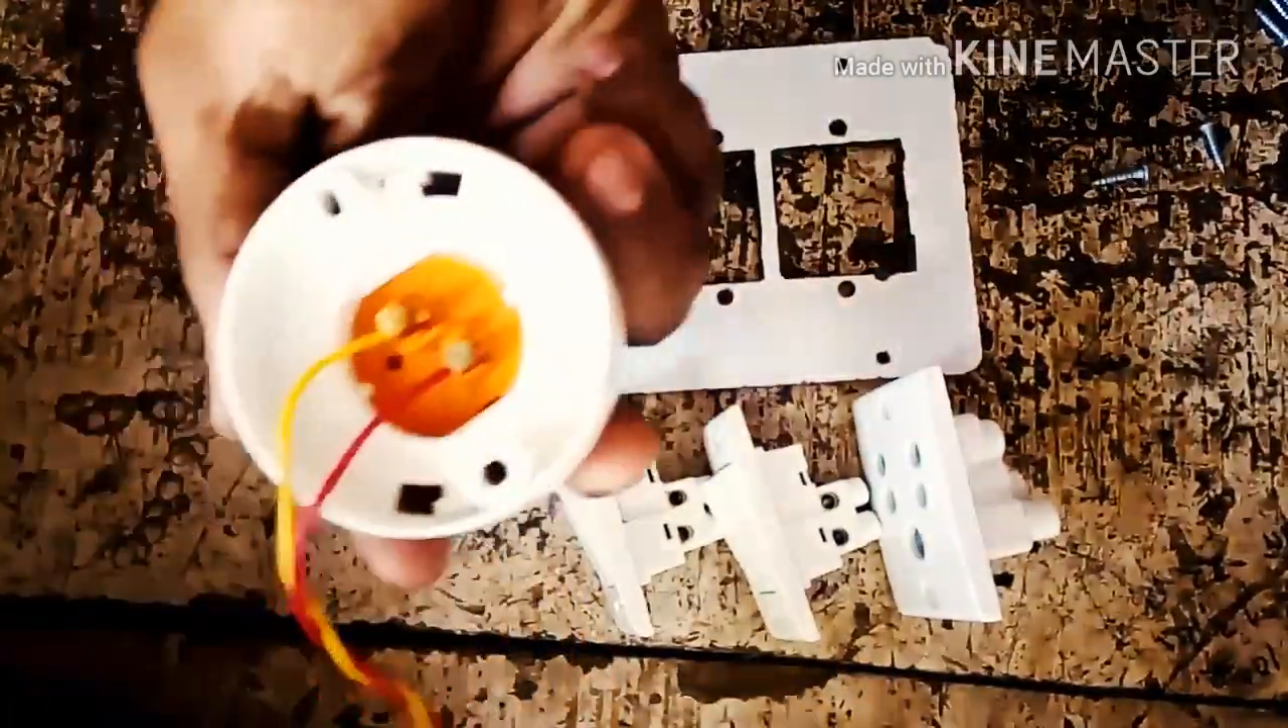मैंने होल्डर में तार लगा दिया है।